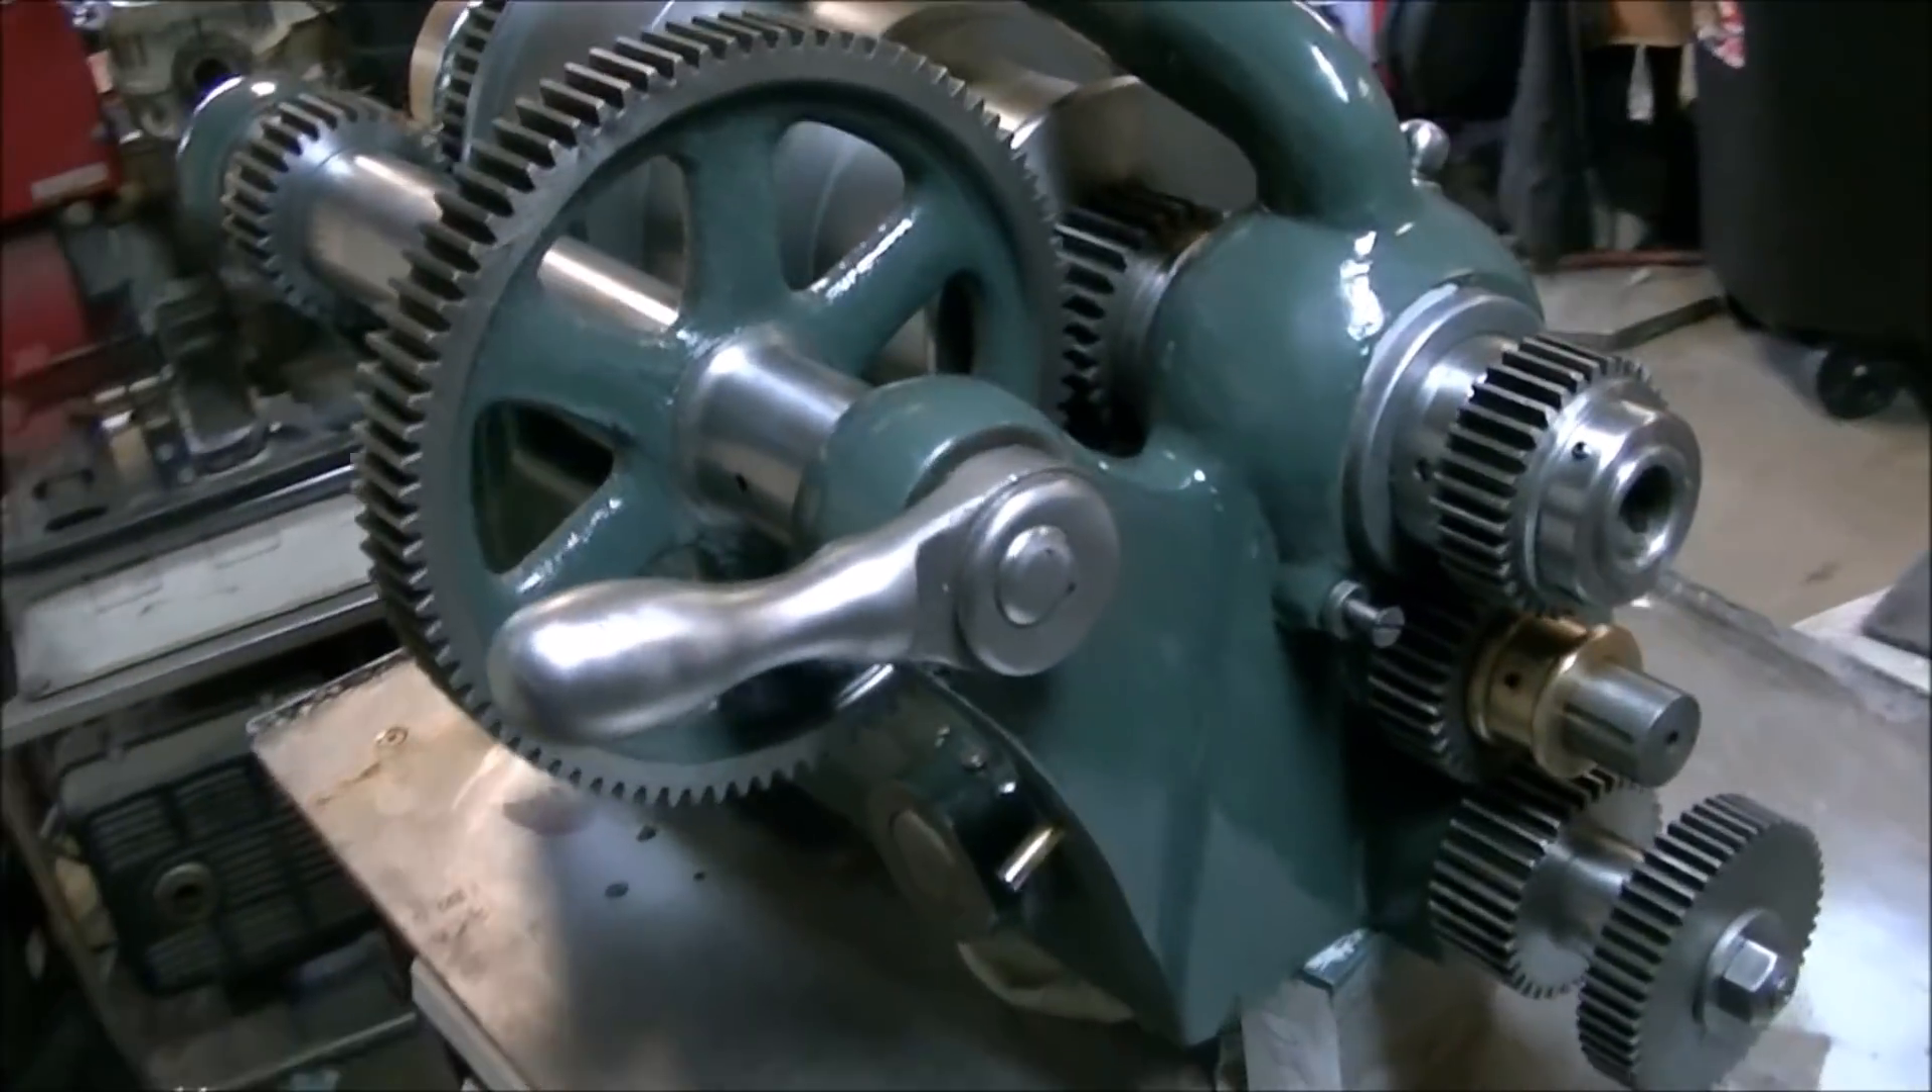I still need to make a new one to complete the guards but for the most part there's the headstock put together and ready to go.